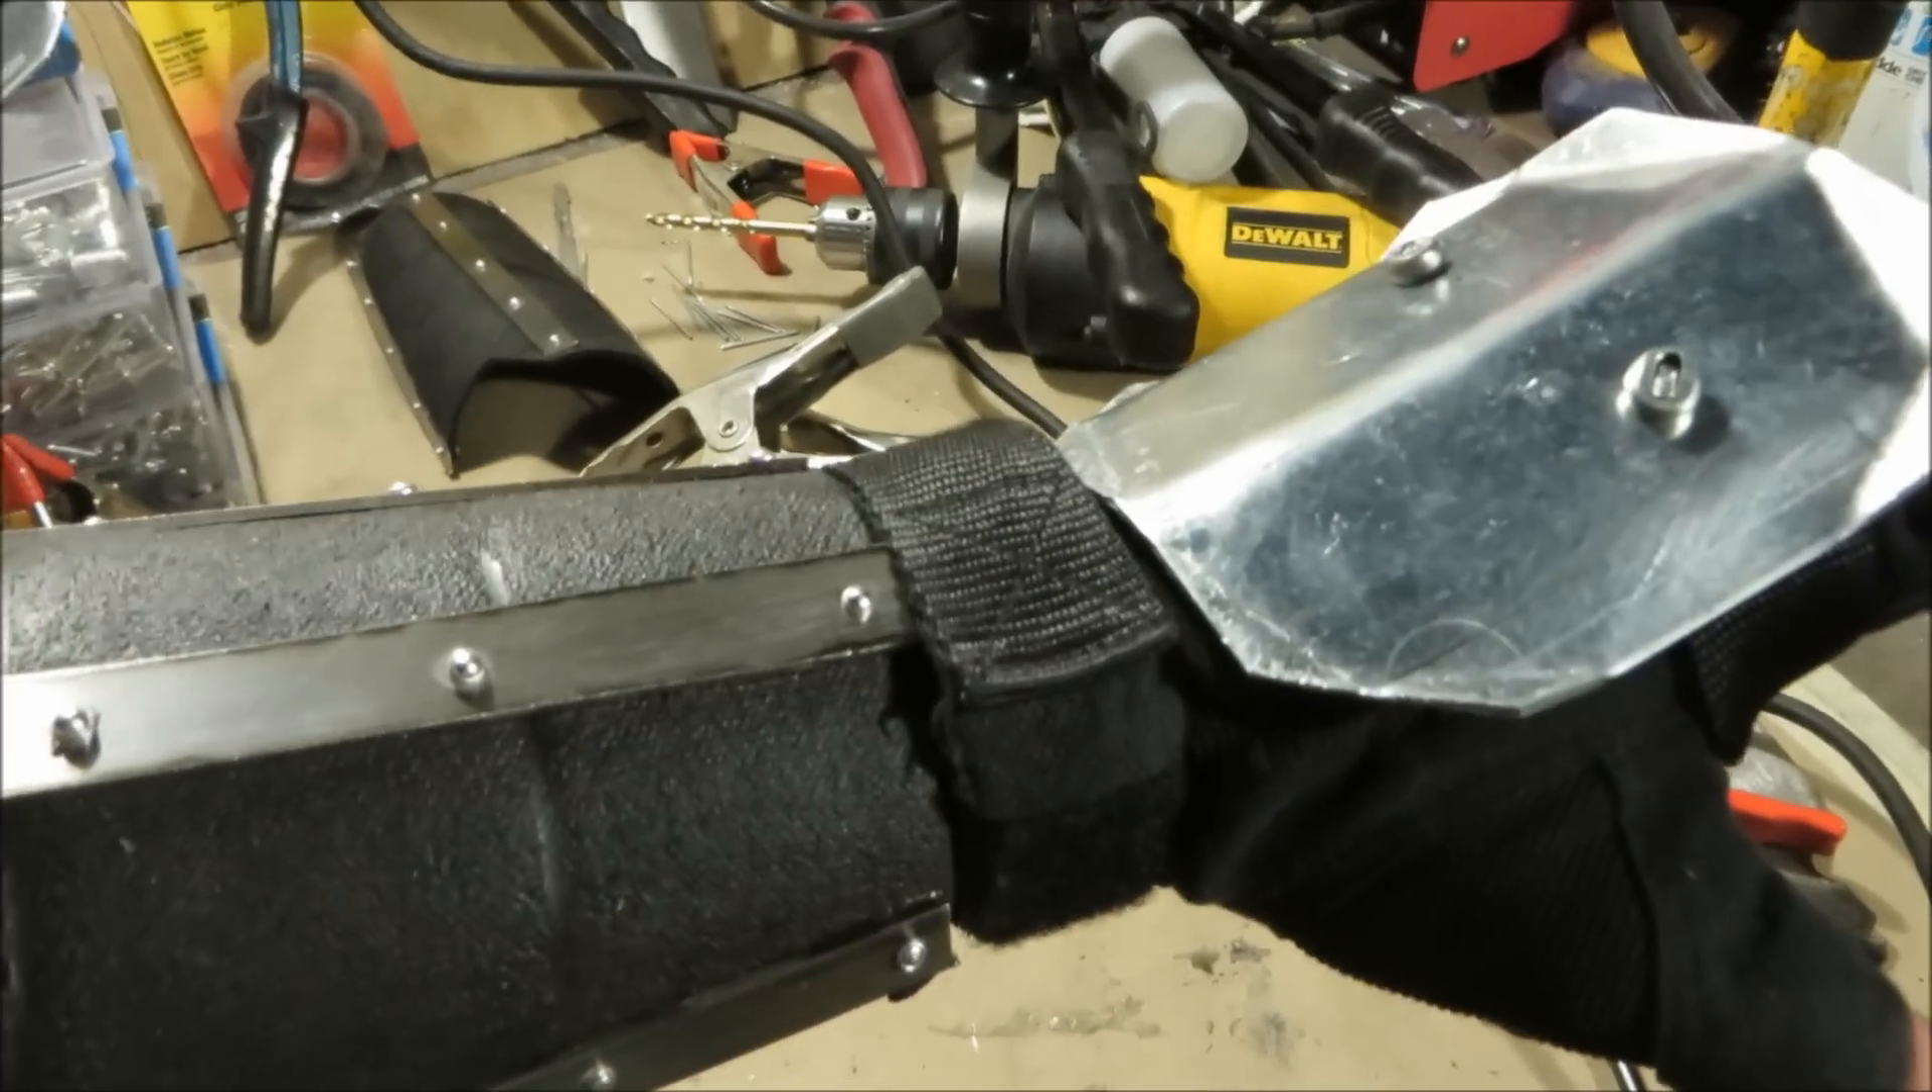So here's what we got so far with a glove underneath it. Now we have to make the plate that protects the wrist and links both of these pieces together.